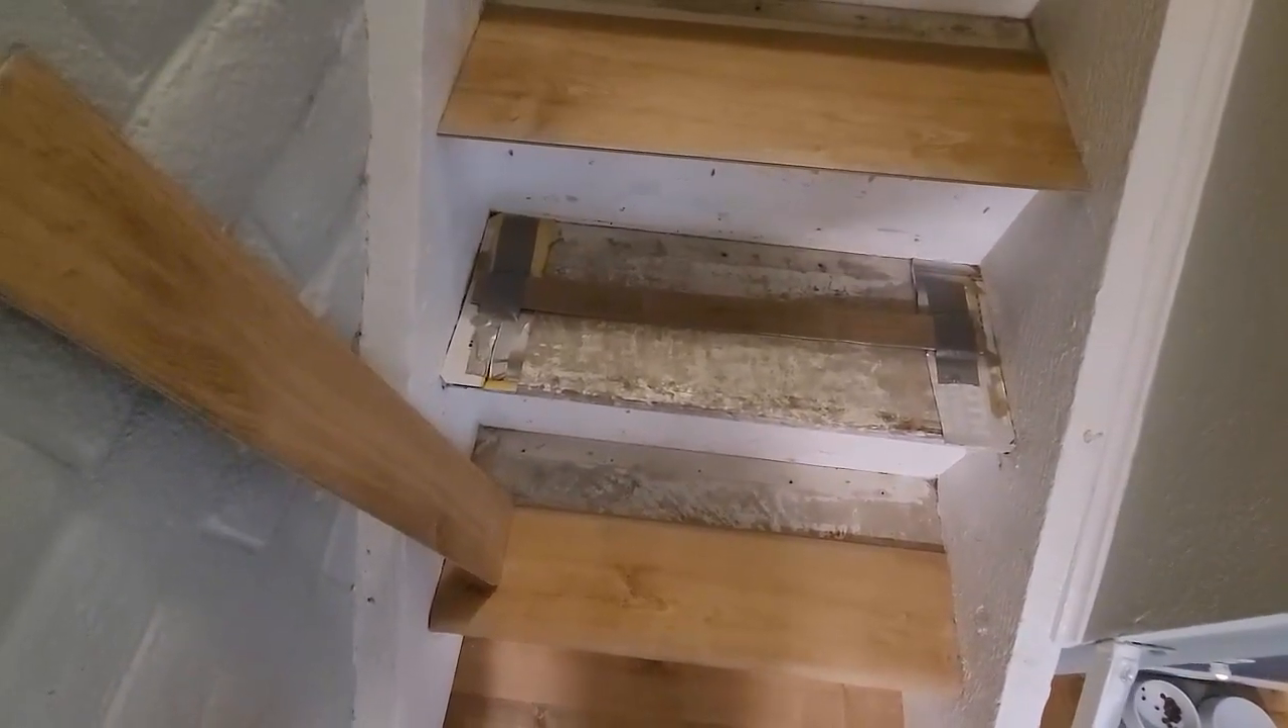I haven't installed any of the the risers yet.